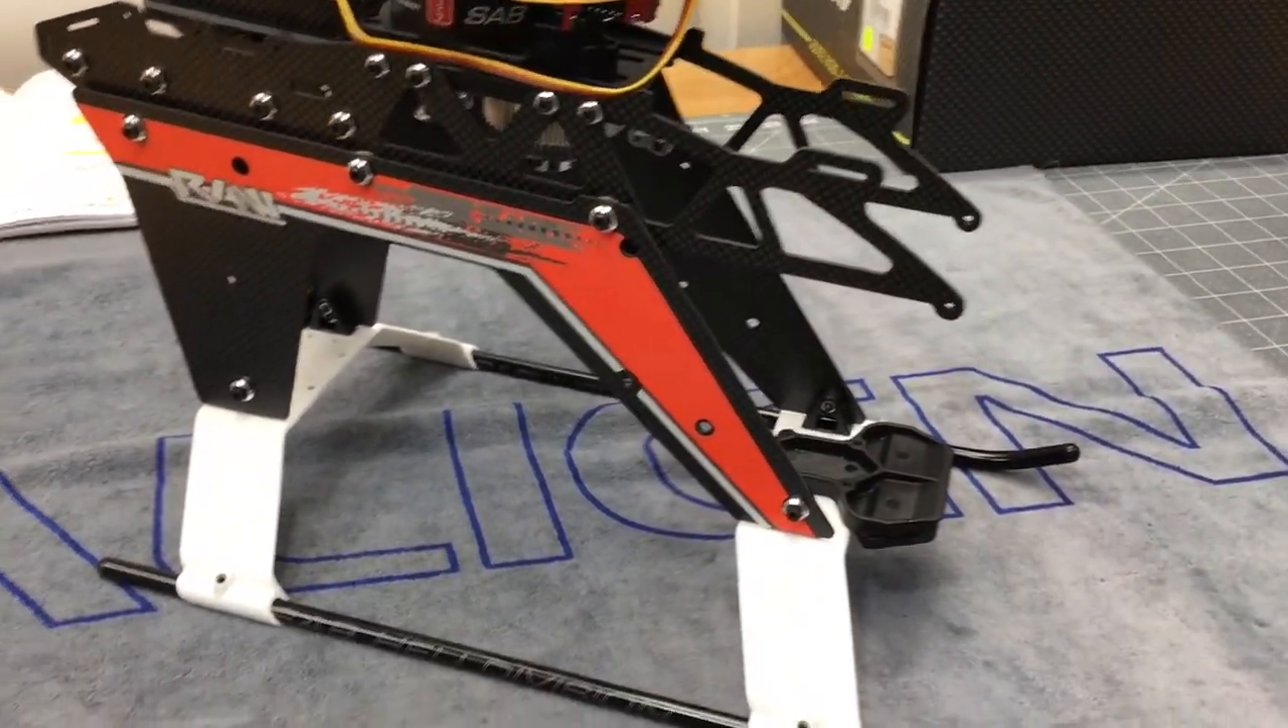So our skids are locked down. Our lower mainframe's done.